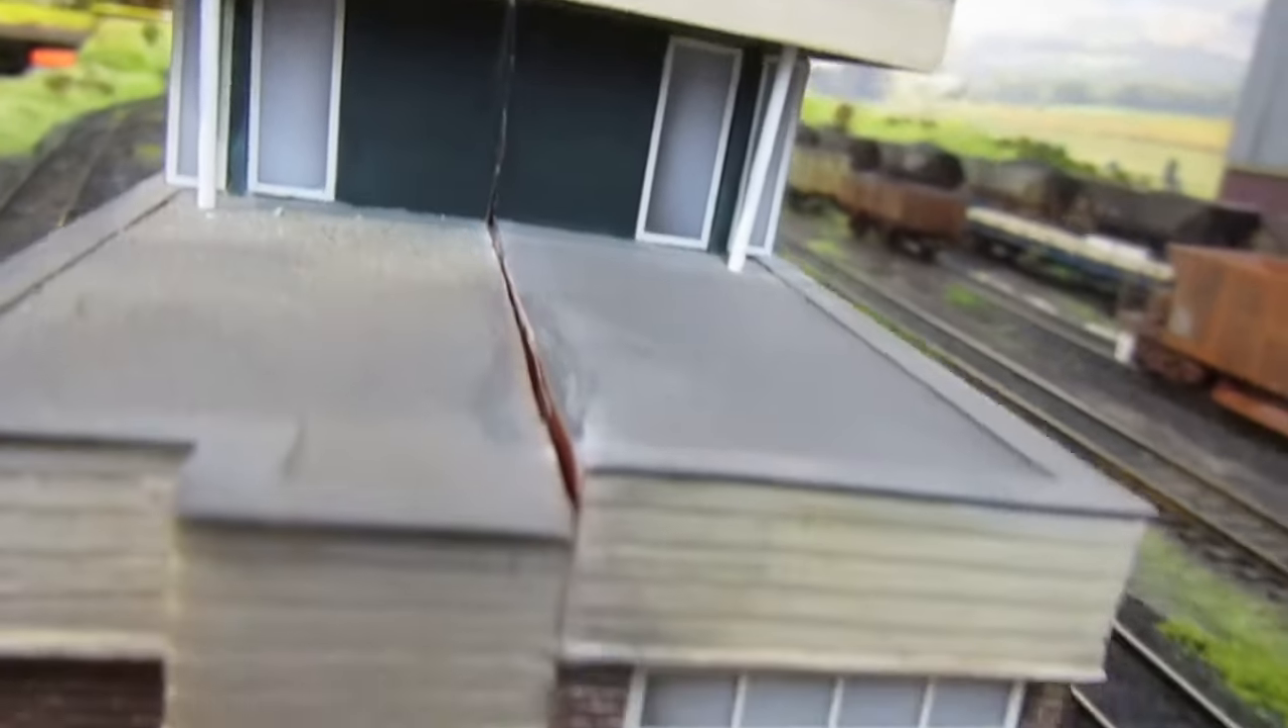Now what I've found the moulds must be slightly different because it doesn't match up perfectly.